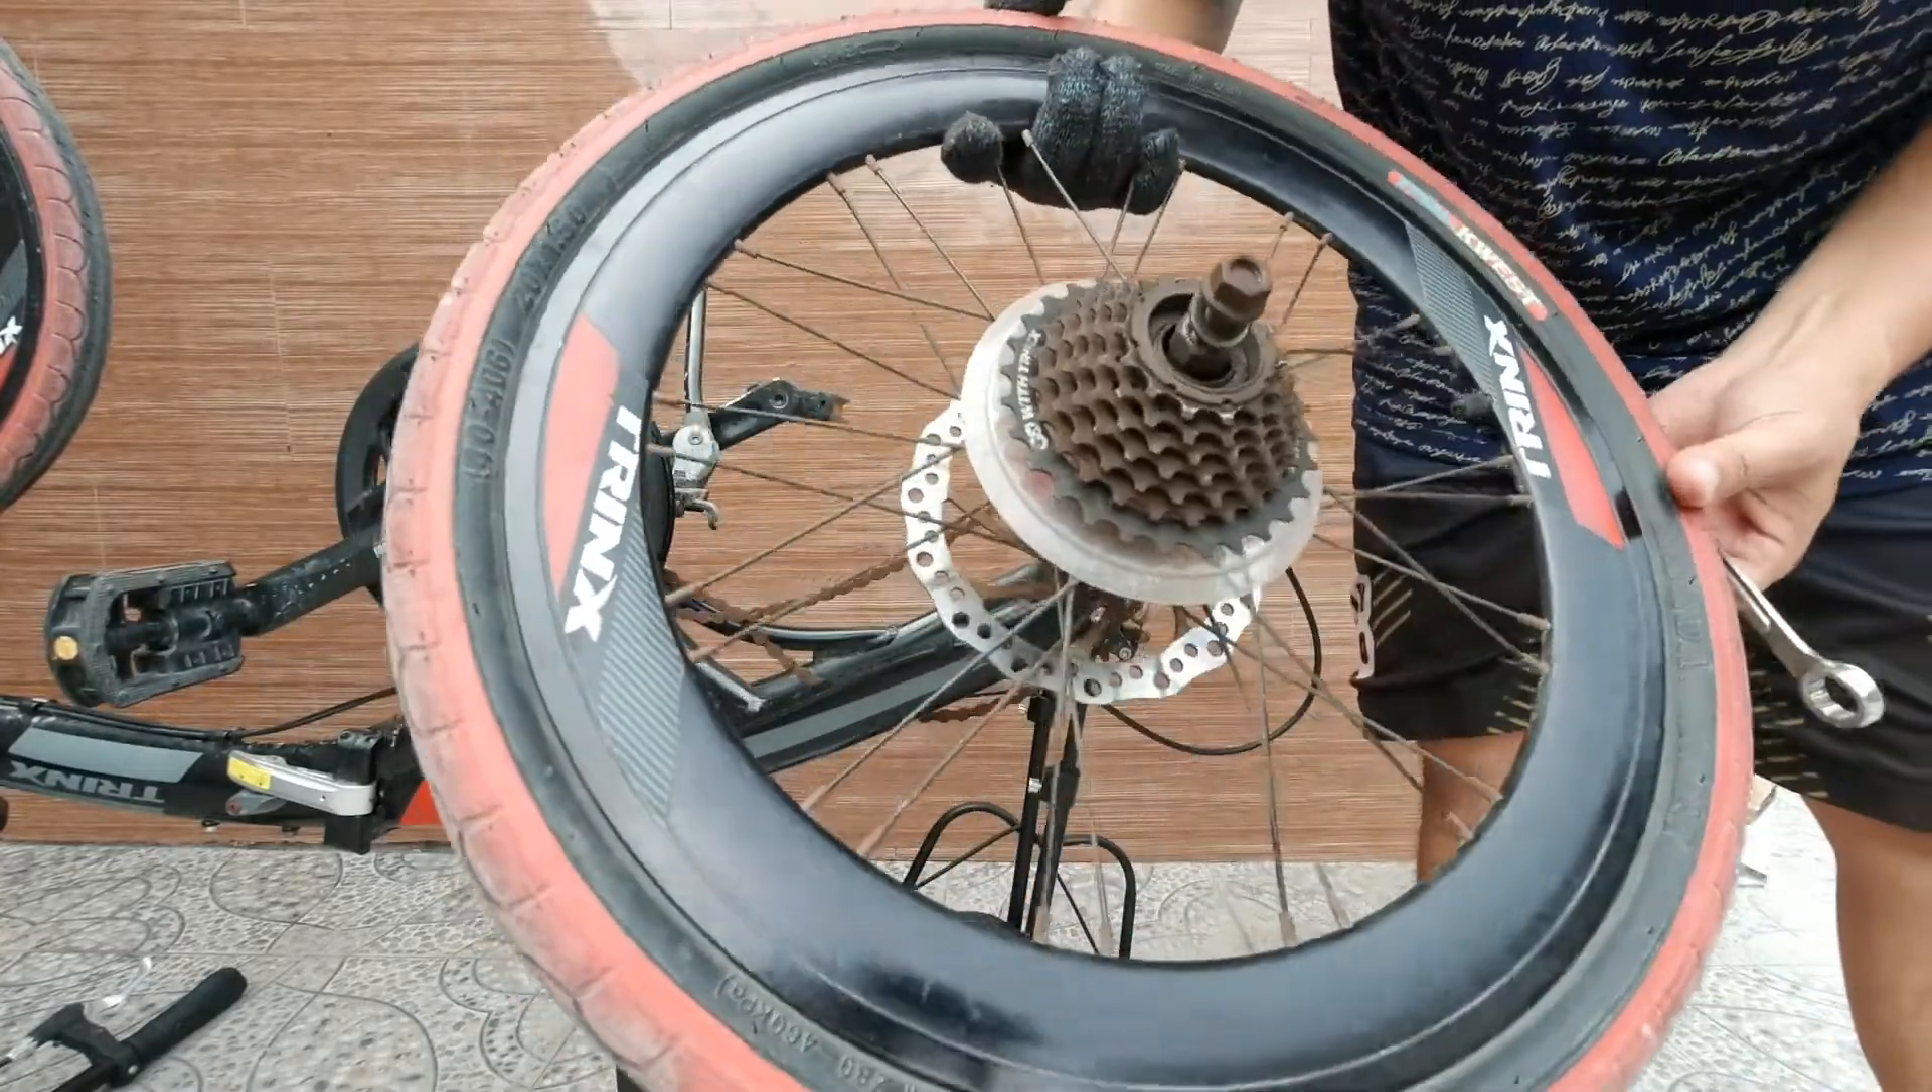The rear wheel is now removed.